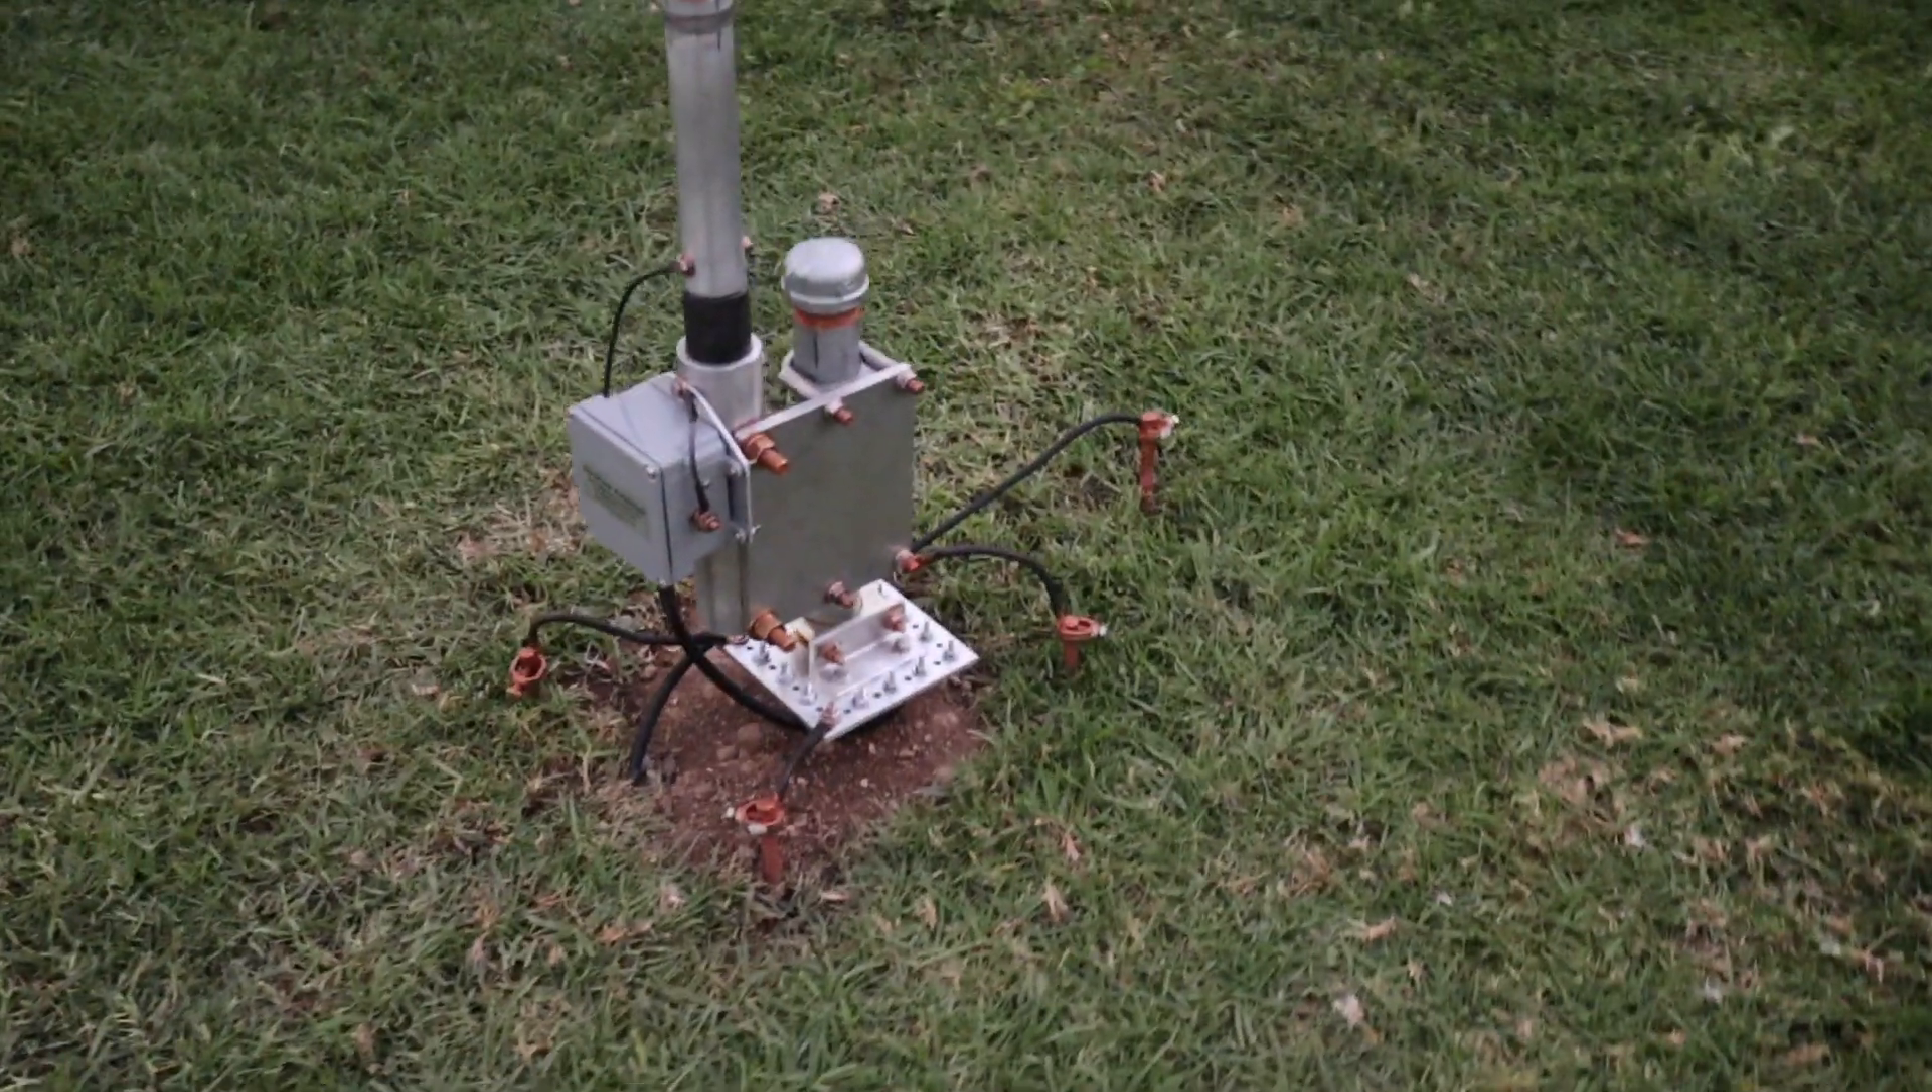I have four grounding rods attached to the base.